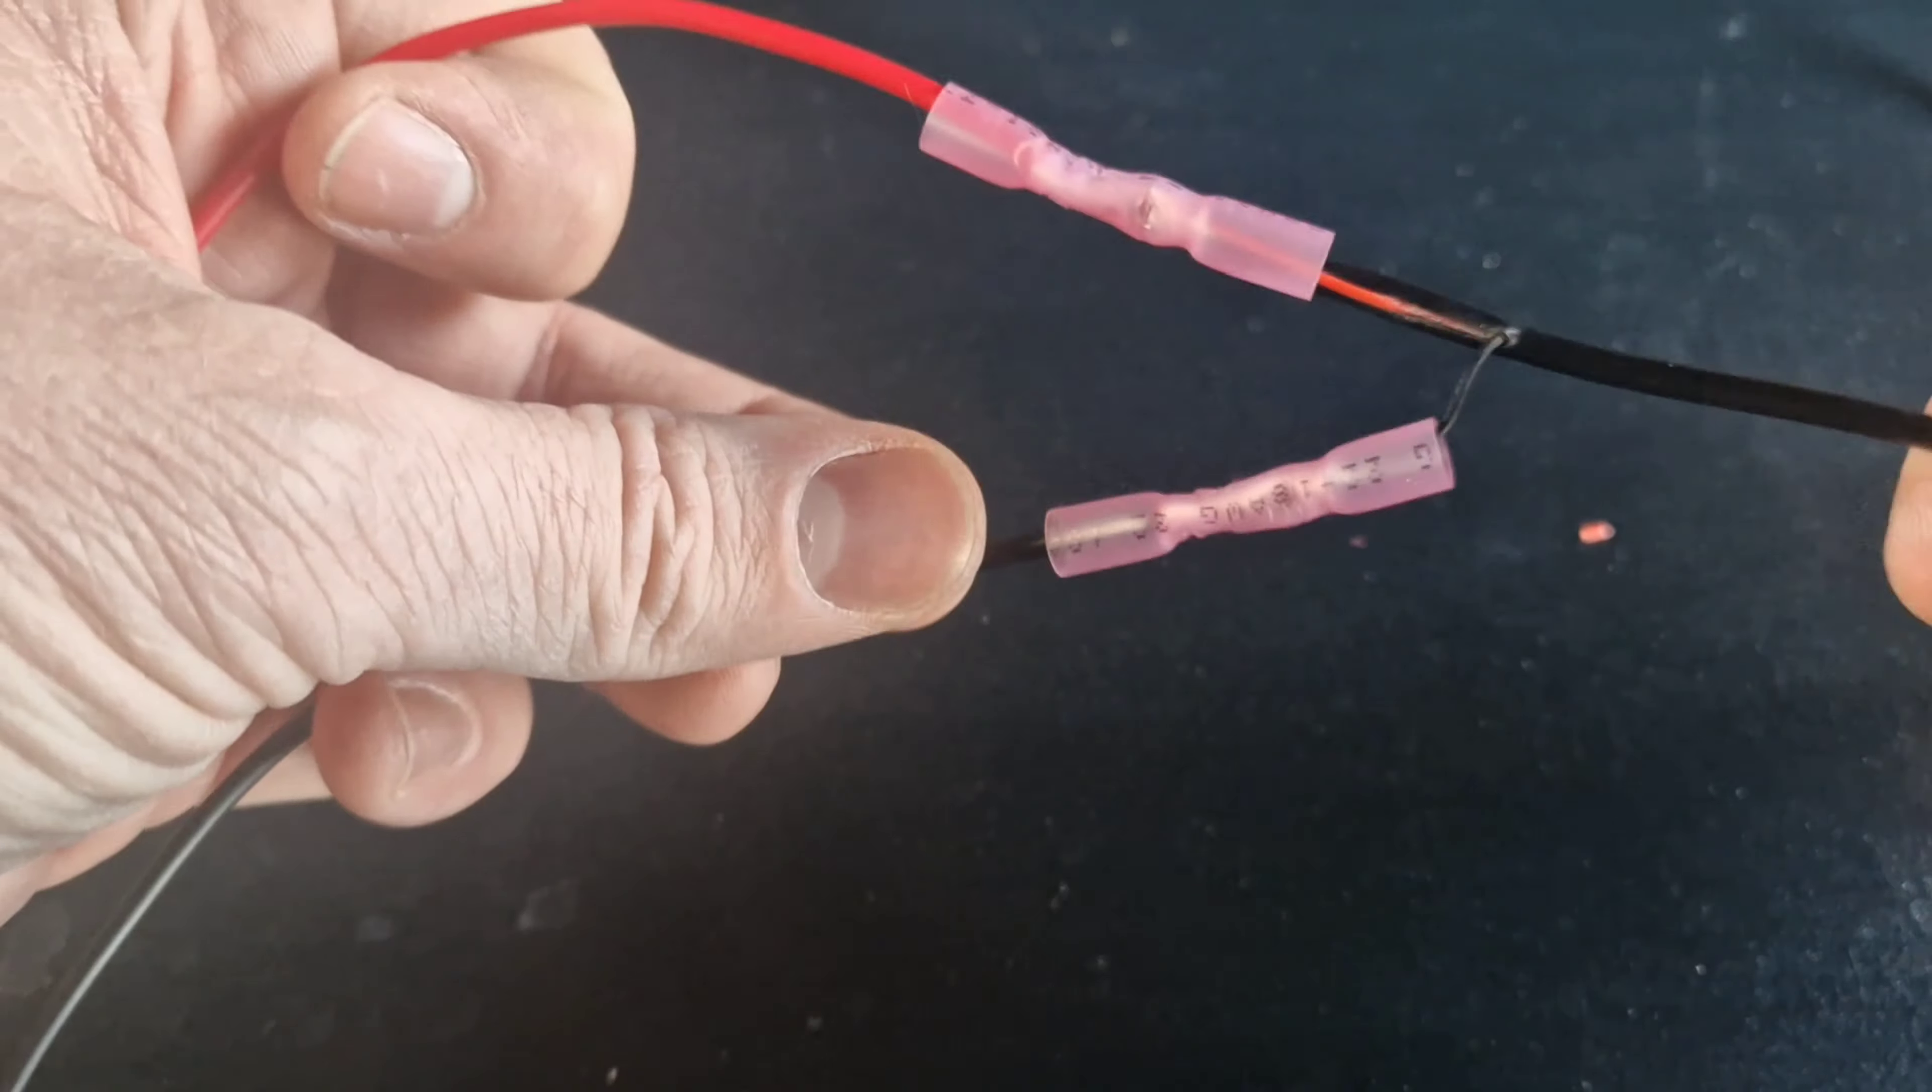I've joined the wires they are incredibly thin the wires that have come with the camera.